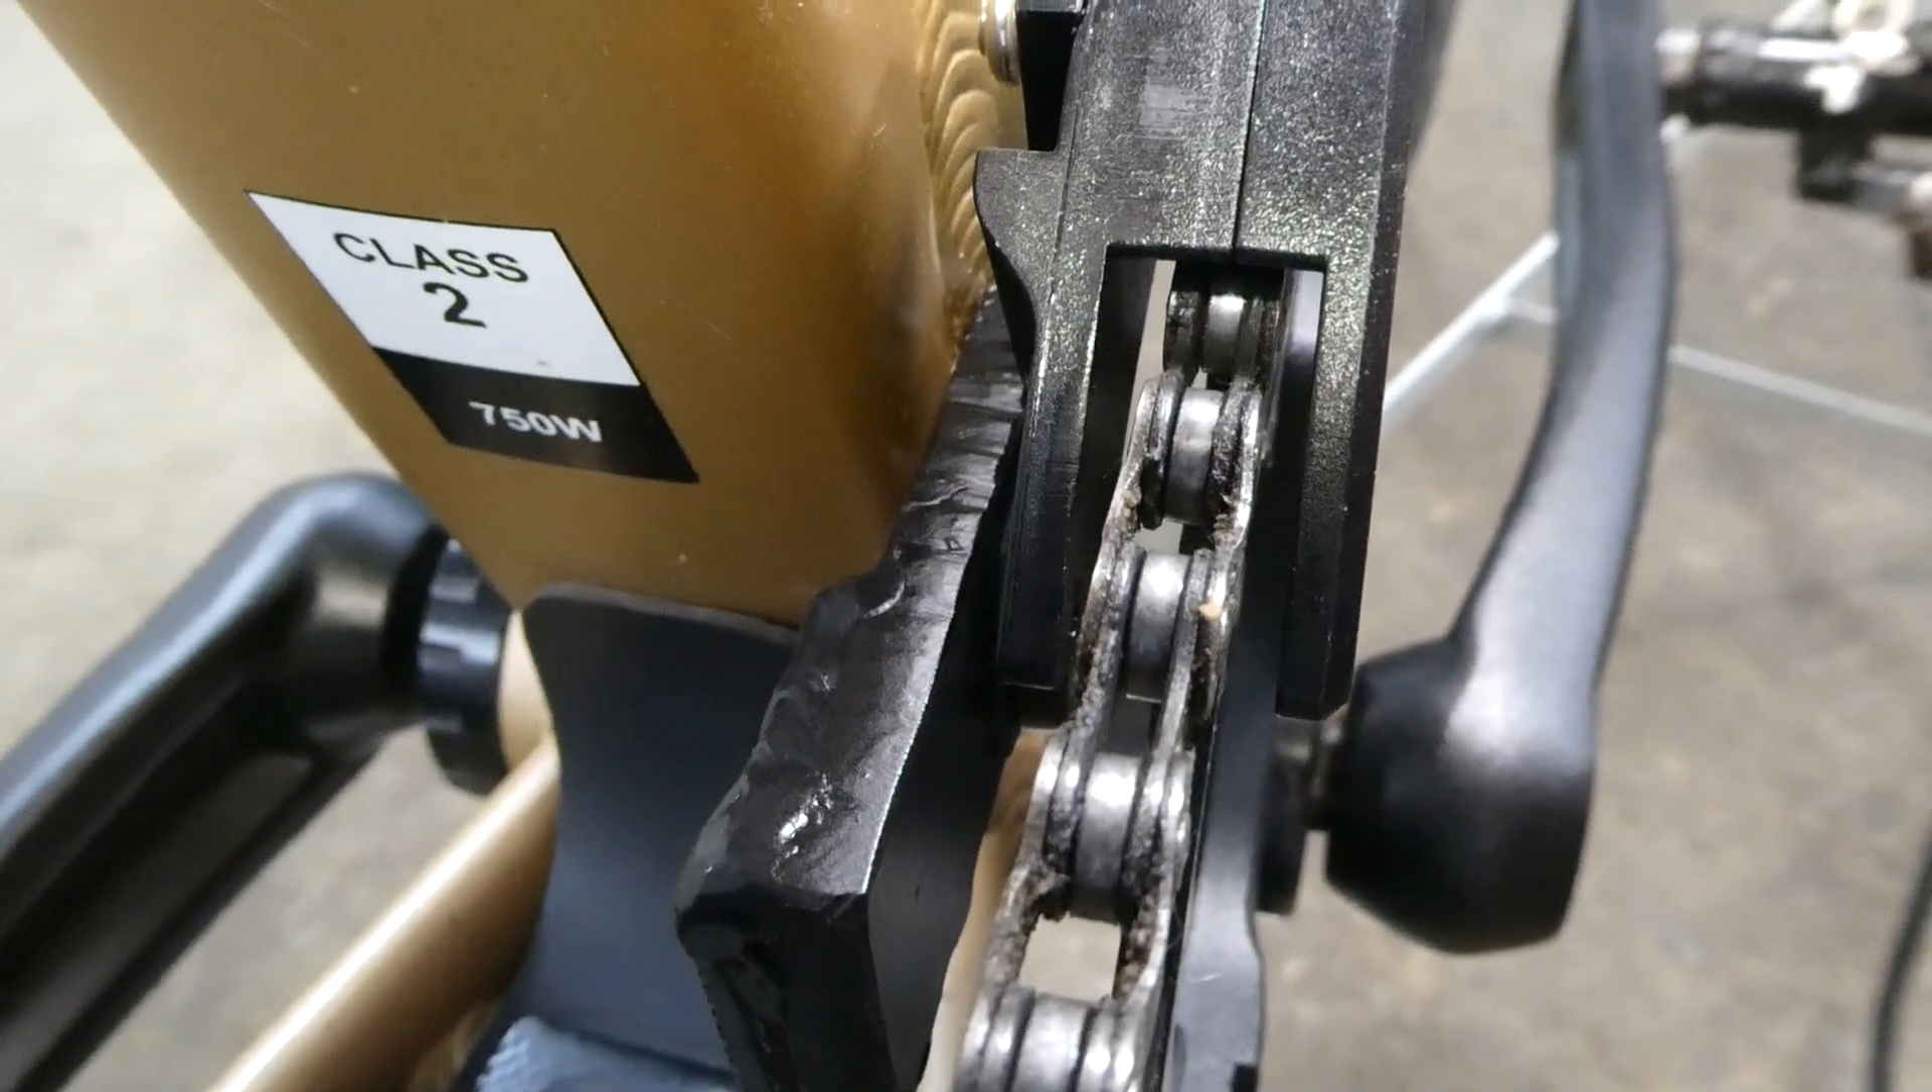And if you look right there you can see that the chain is still right in the middle of the guide.